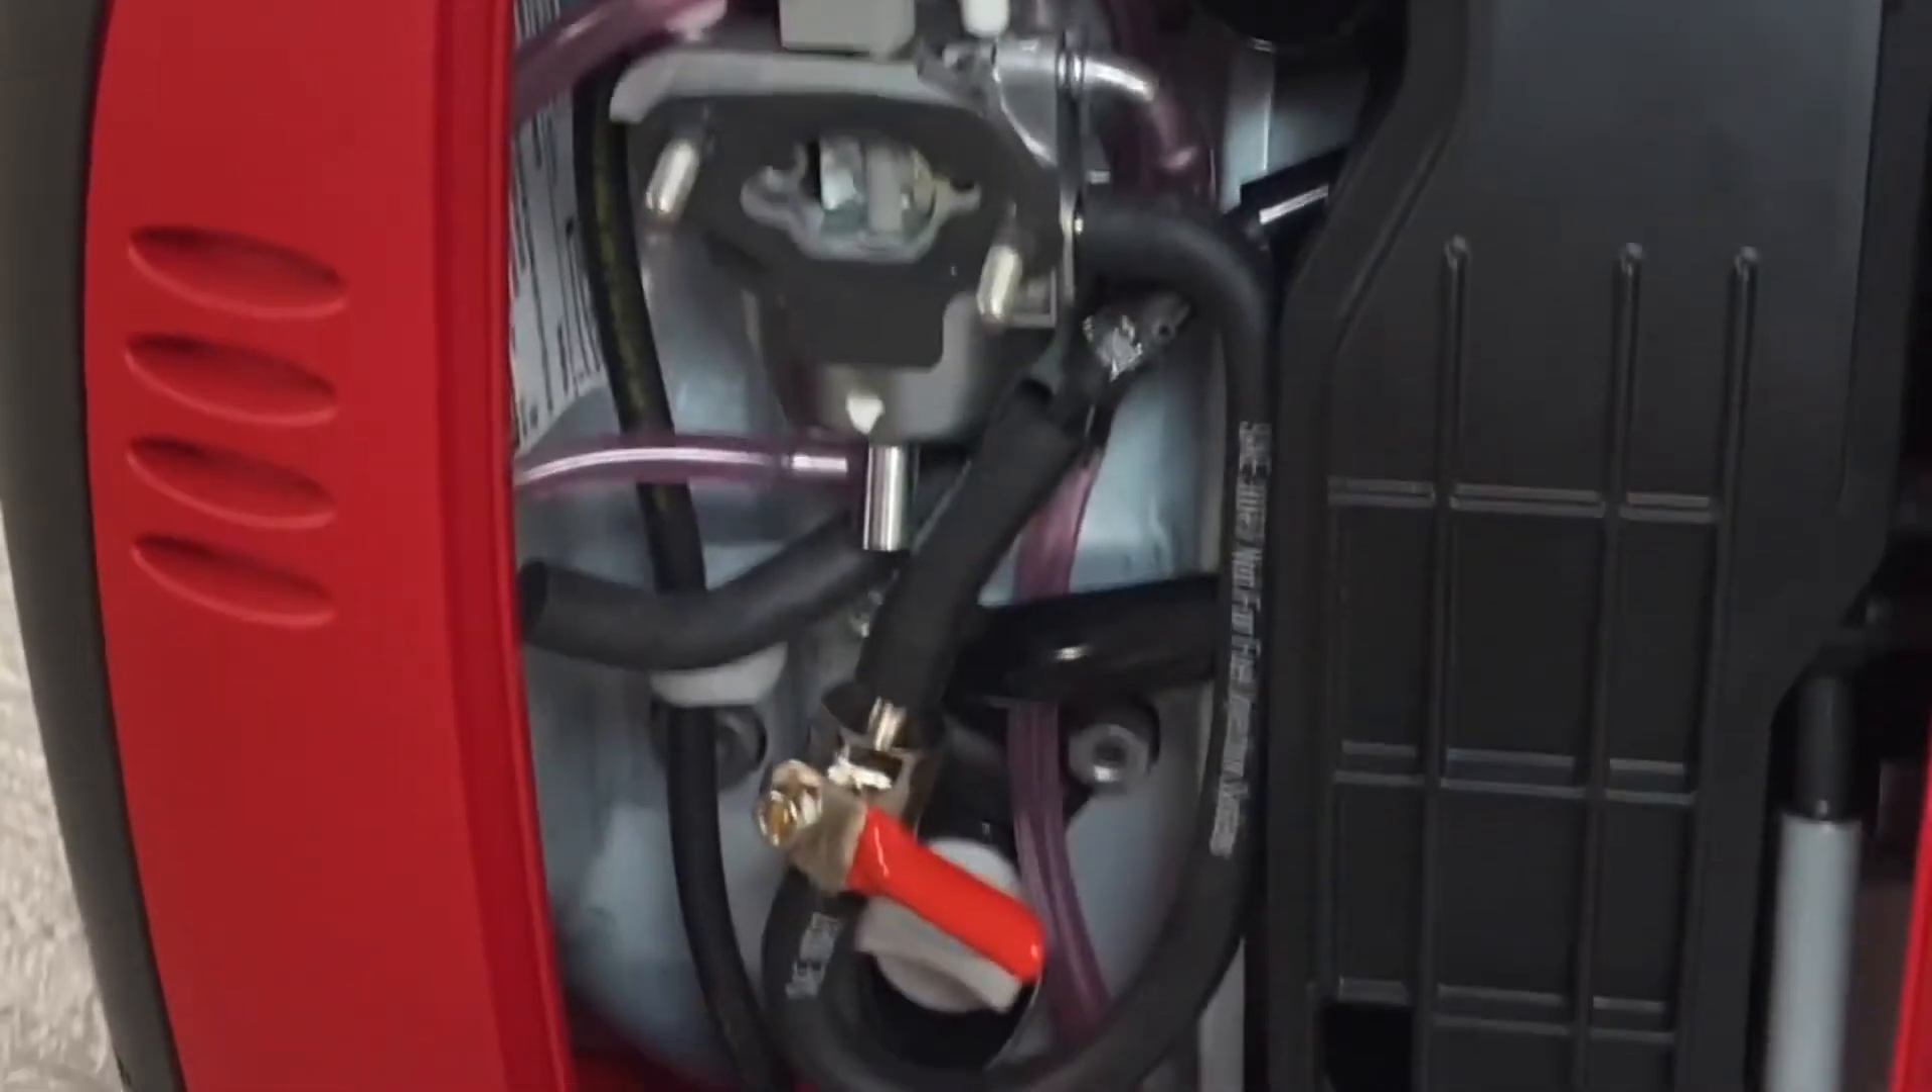Okay, now that we've got the gasoline shutoff valve installed, you can see that there.